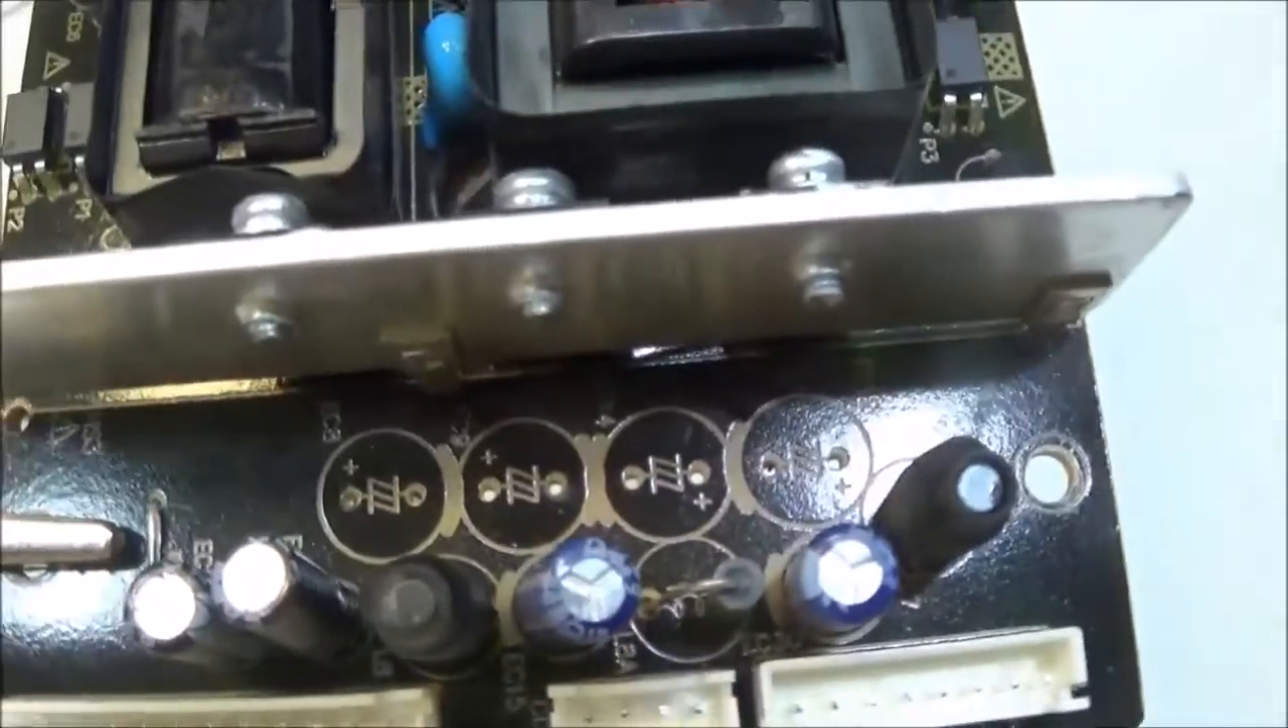There you'll see the four removed capacitors.